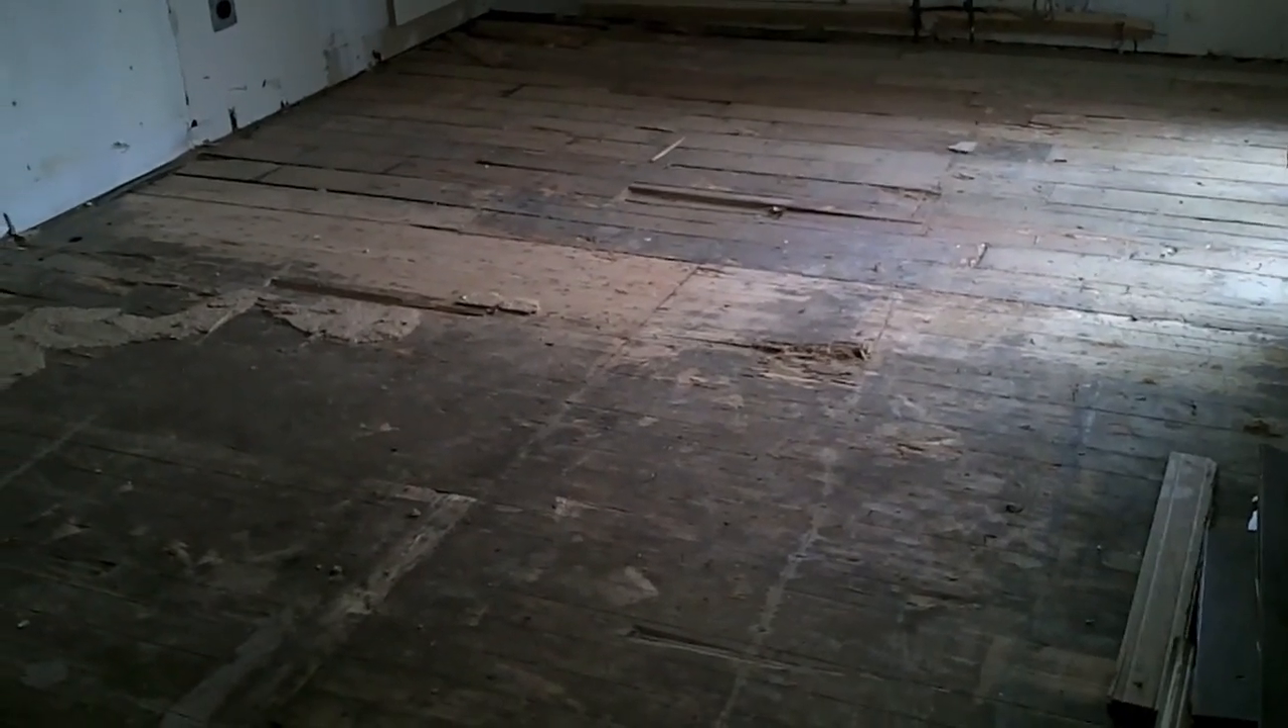And you can see the entire floor has been stripped off.